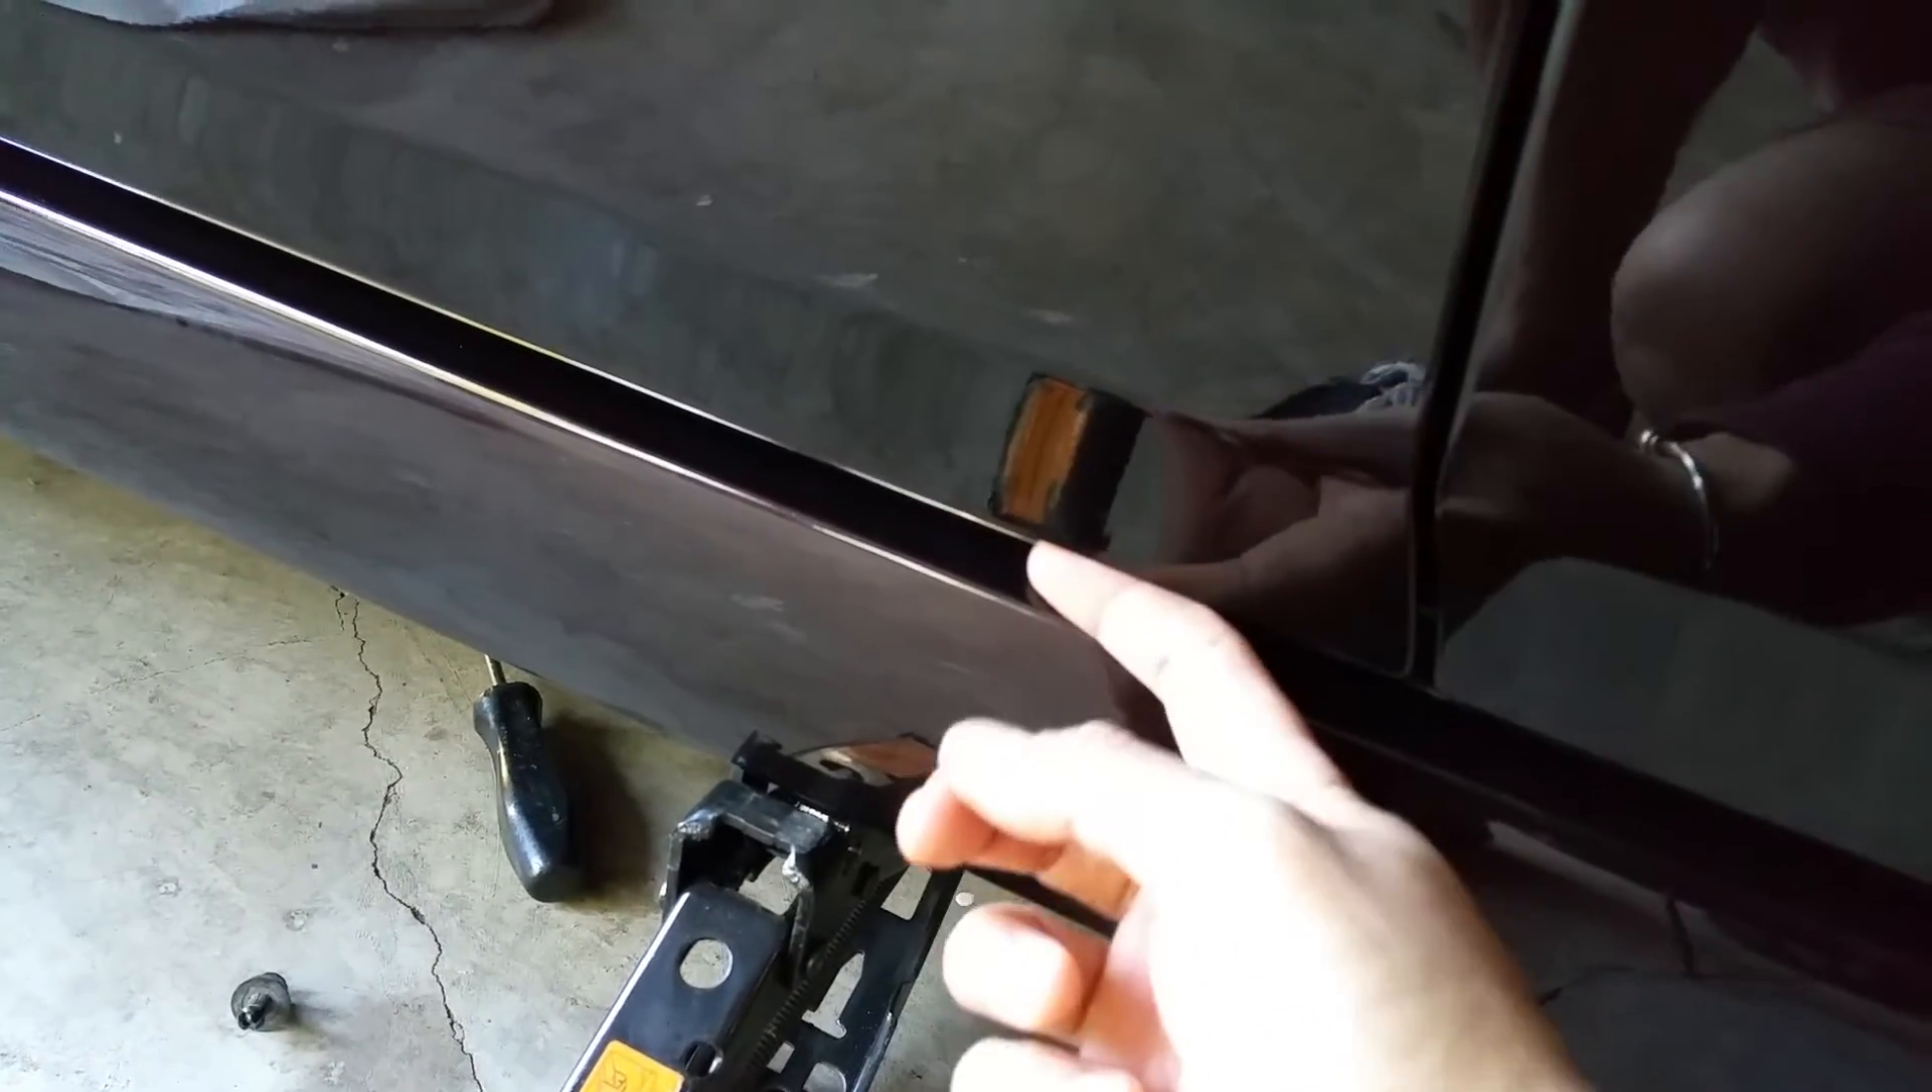This is where you have the problem with Stillen's body kit is the gap between the door and the body.